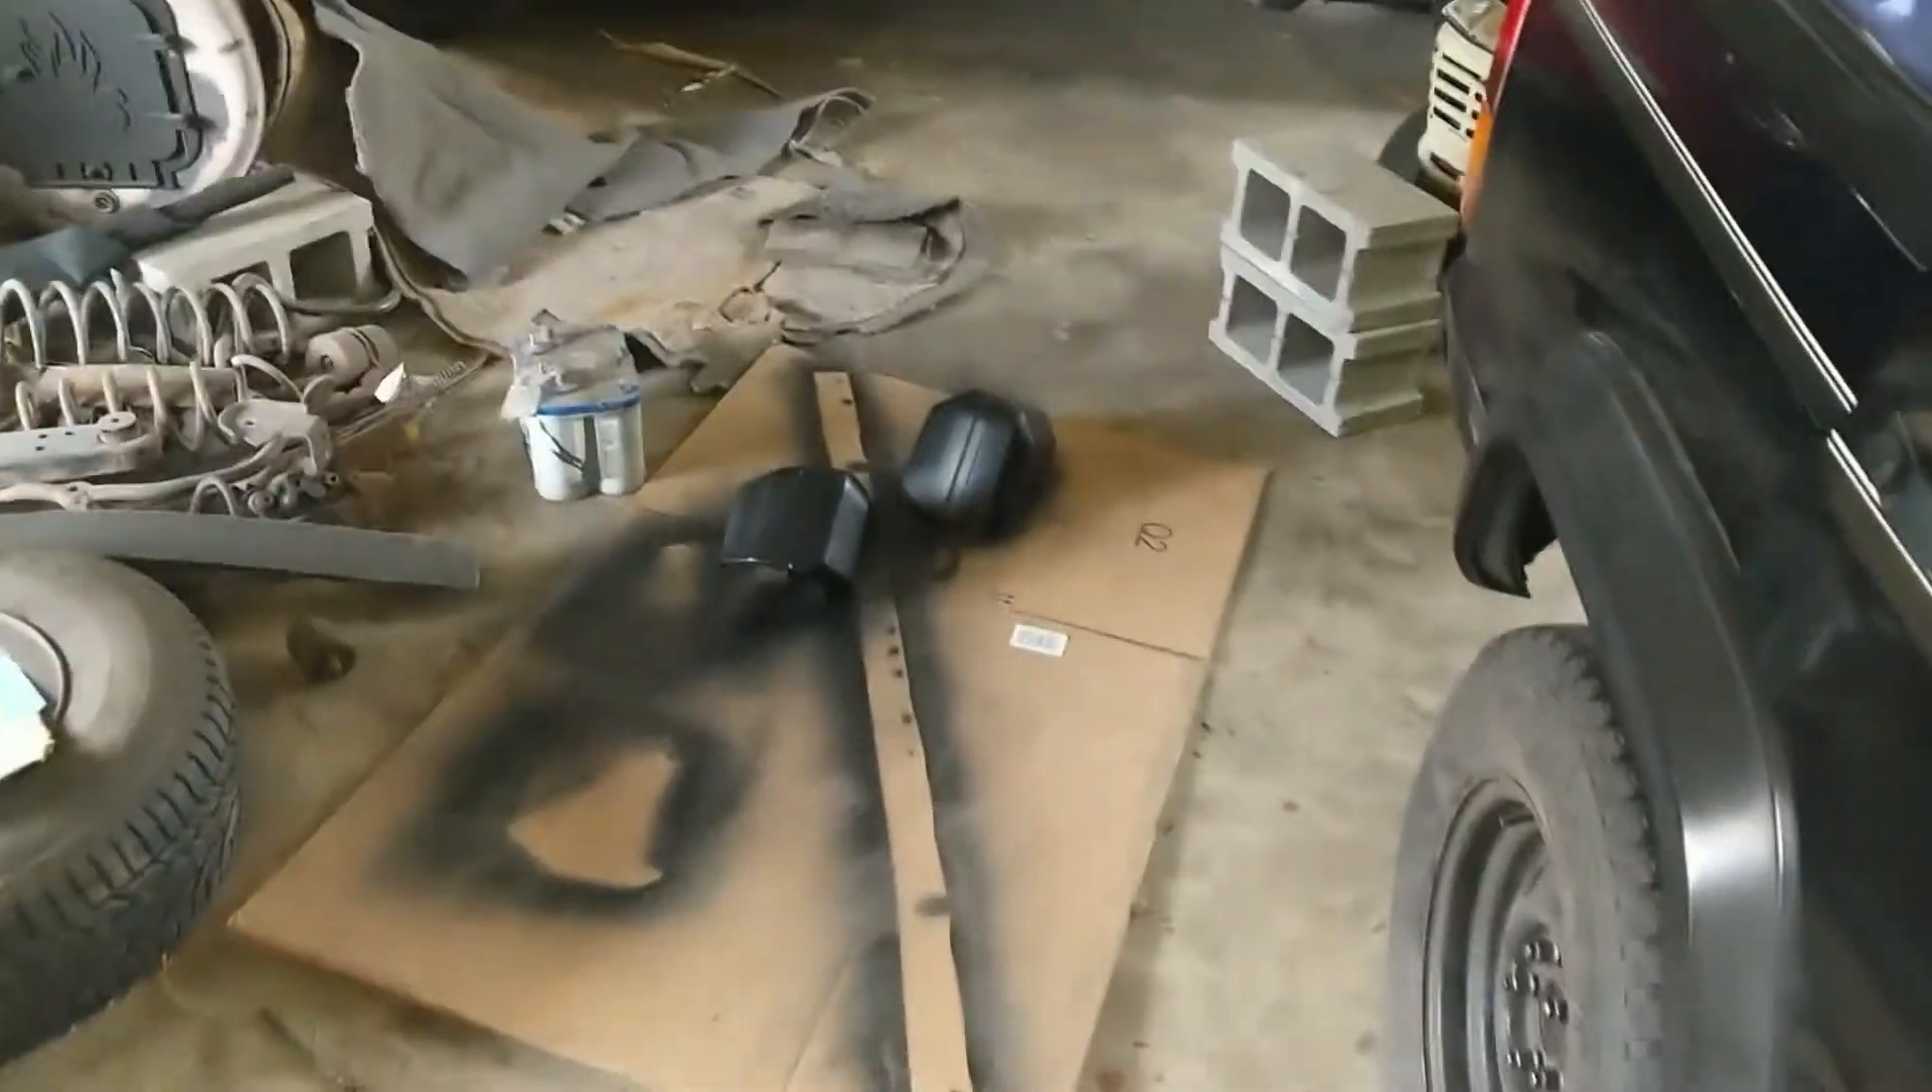I've got the bumper corners the rear bumper corners painted those need to go on the rear bumper.